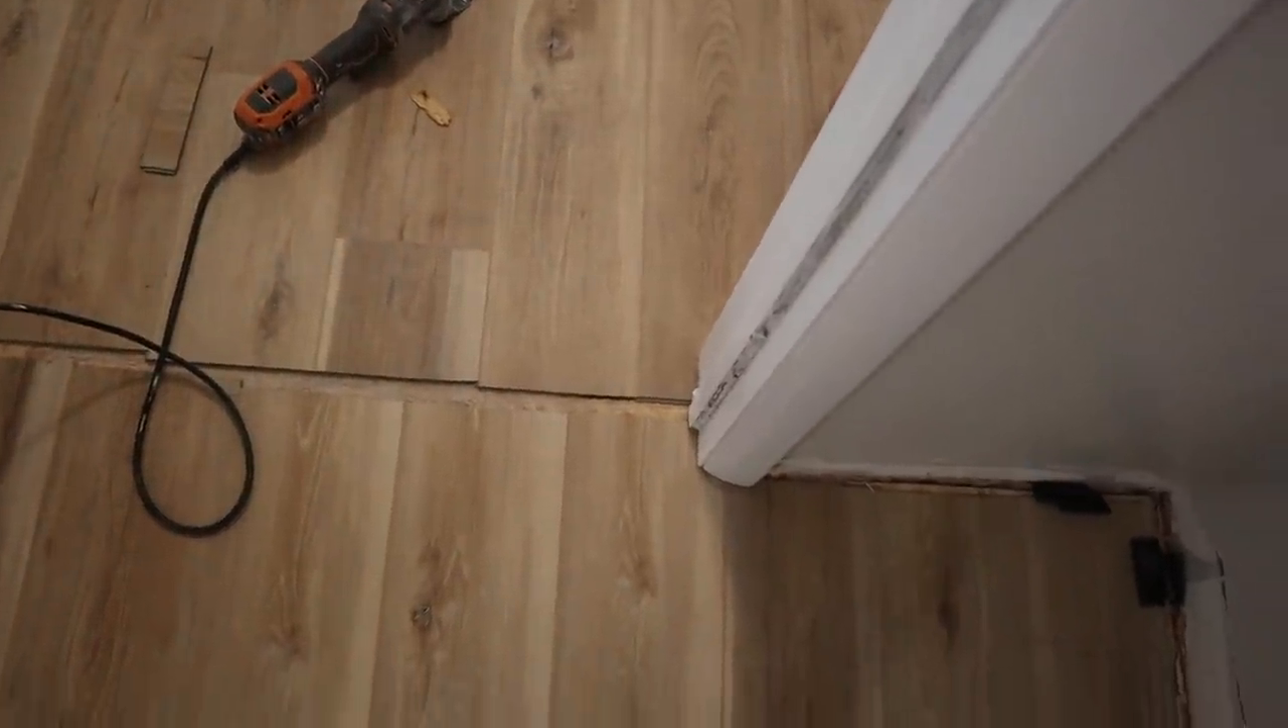The flooring is just off i mean you know the lines don't line up perfectly.